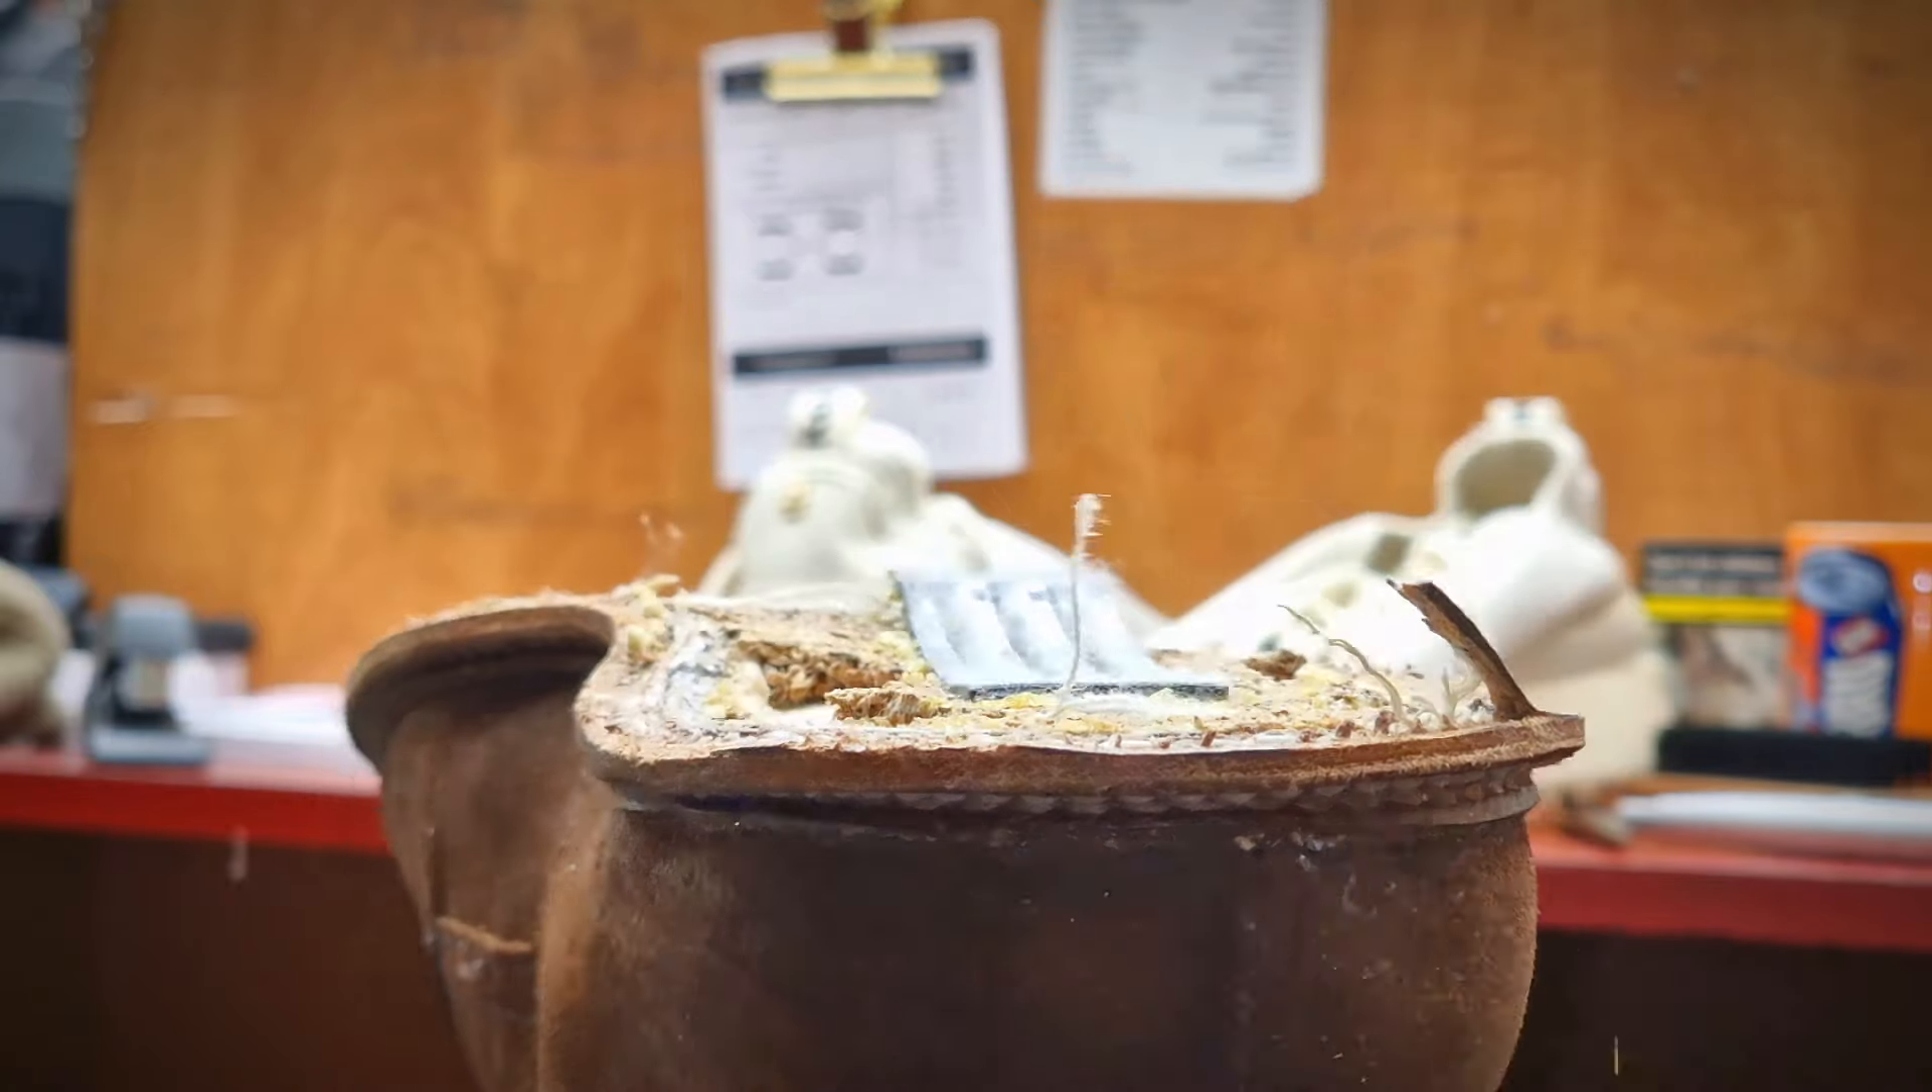Okay, old sole's off, now for a quick look on the inside.